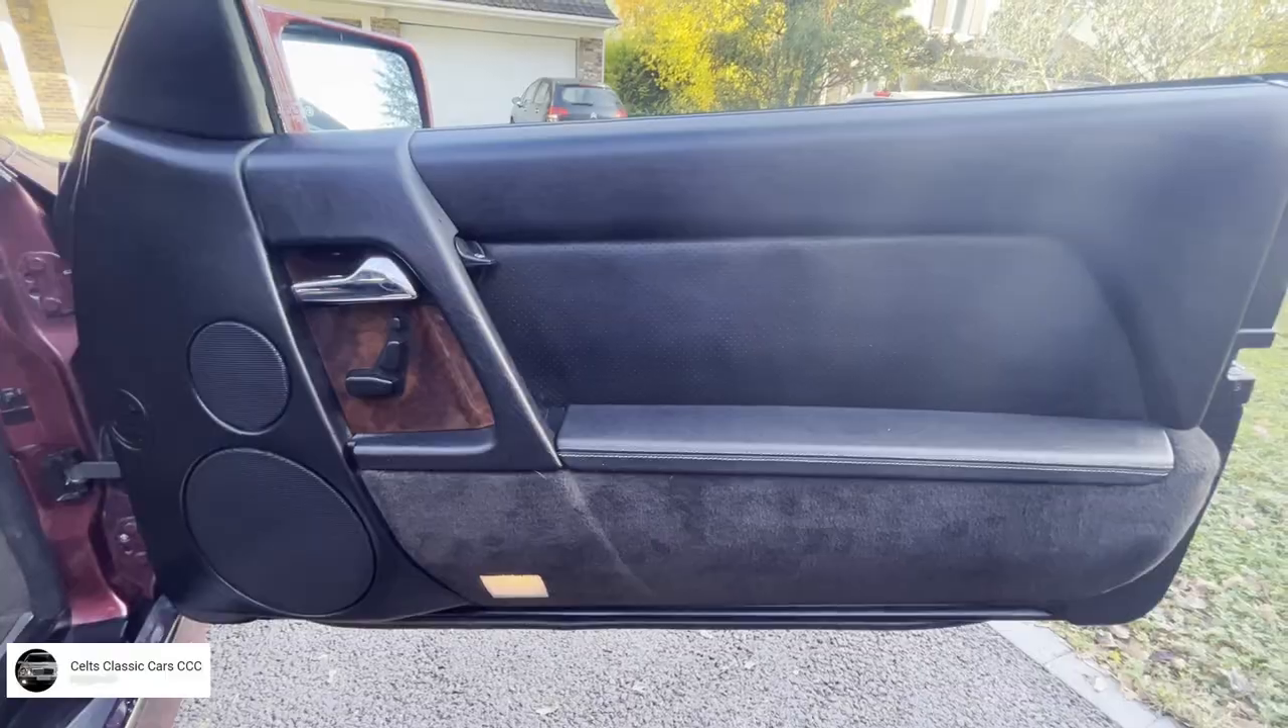Voilà. Opération terminée. La porte est remontée.